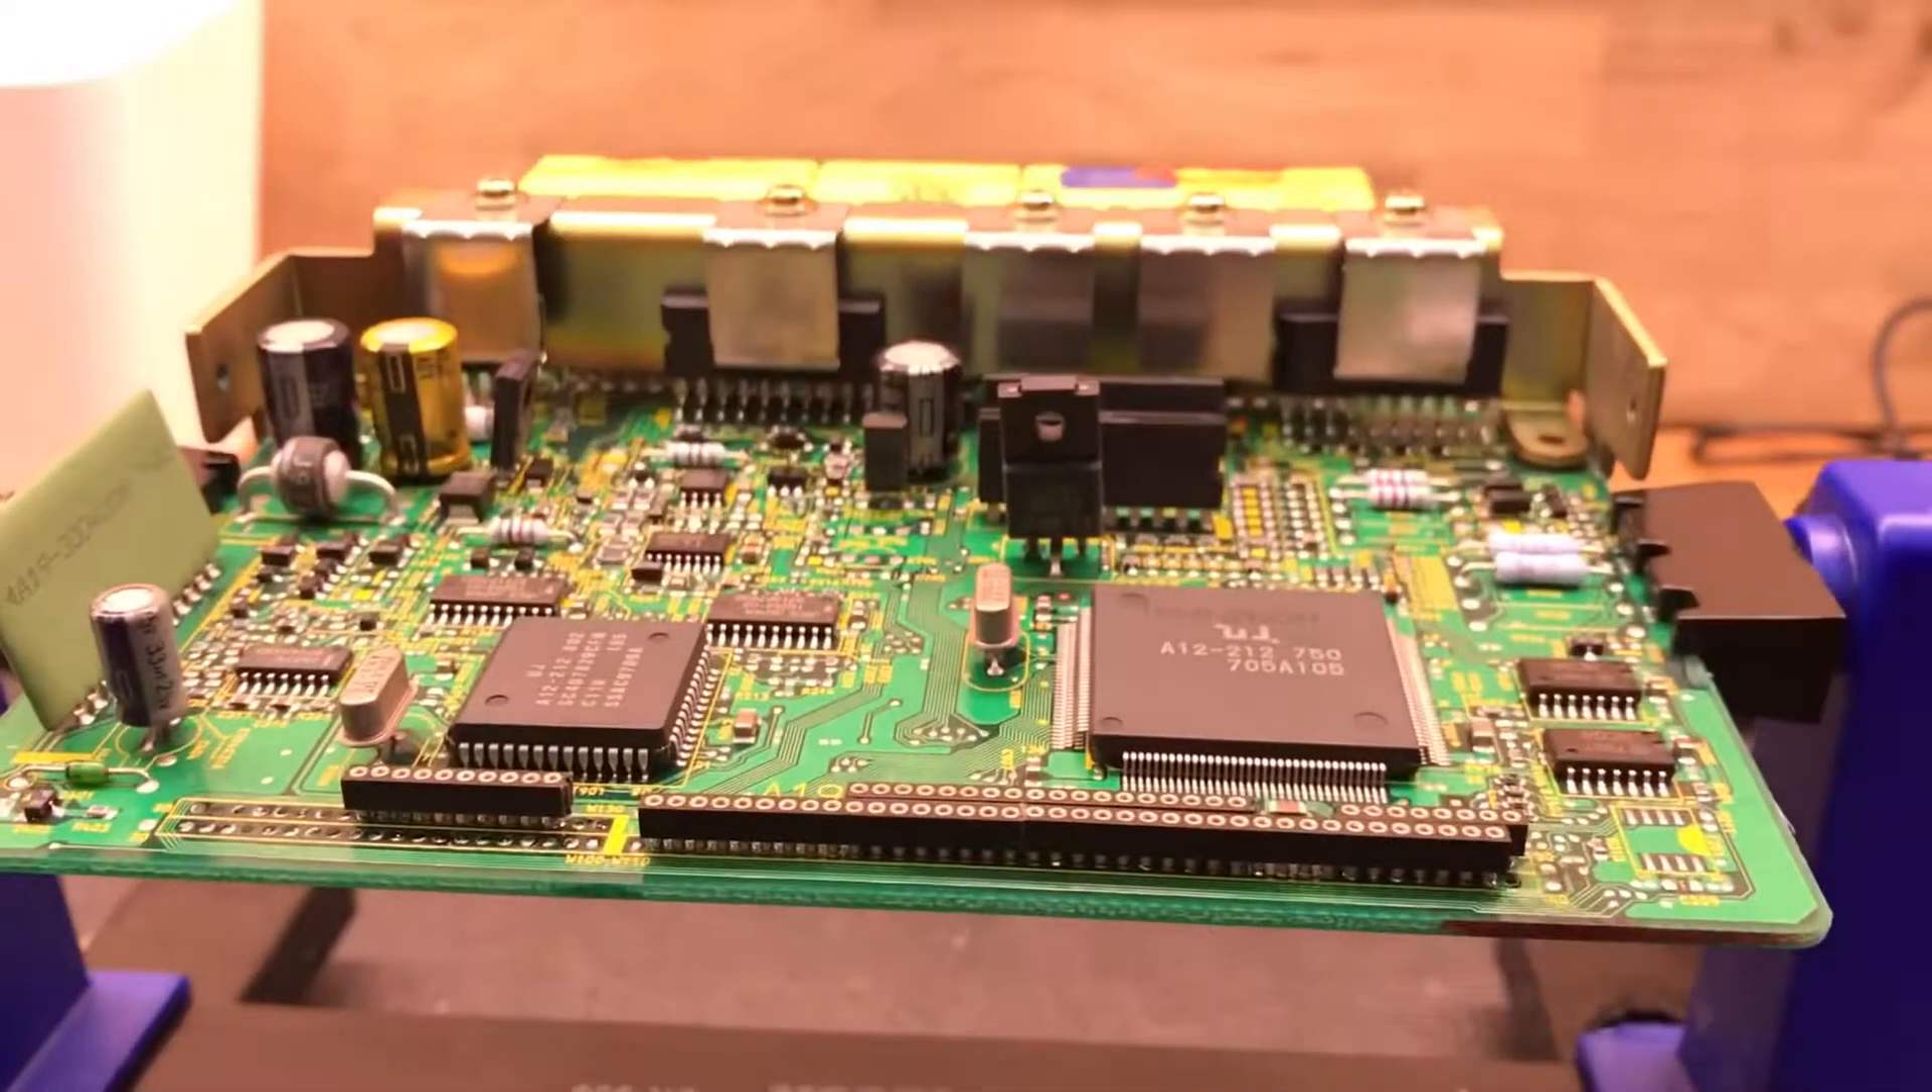As you can see now uh all those pin strips are in.